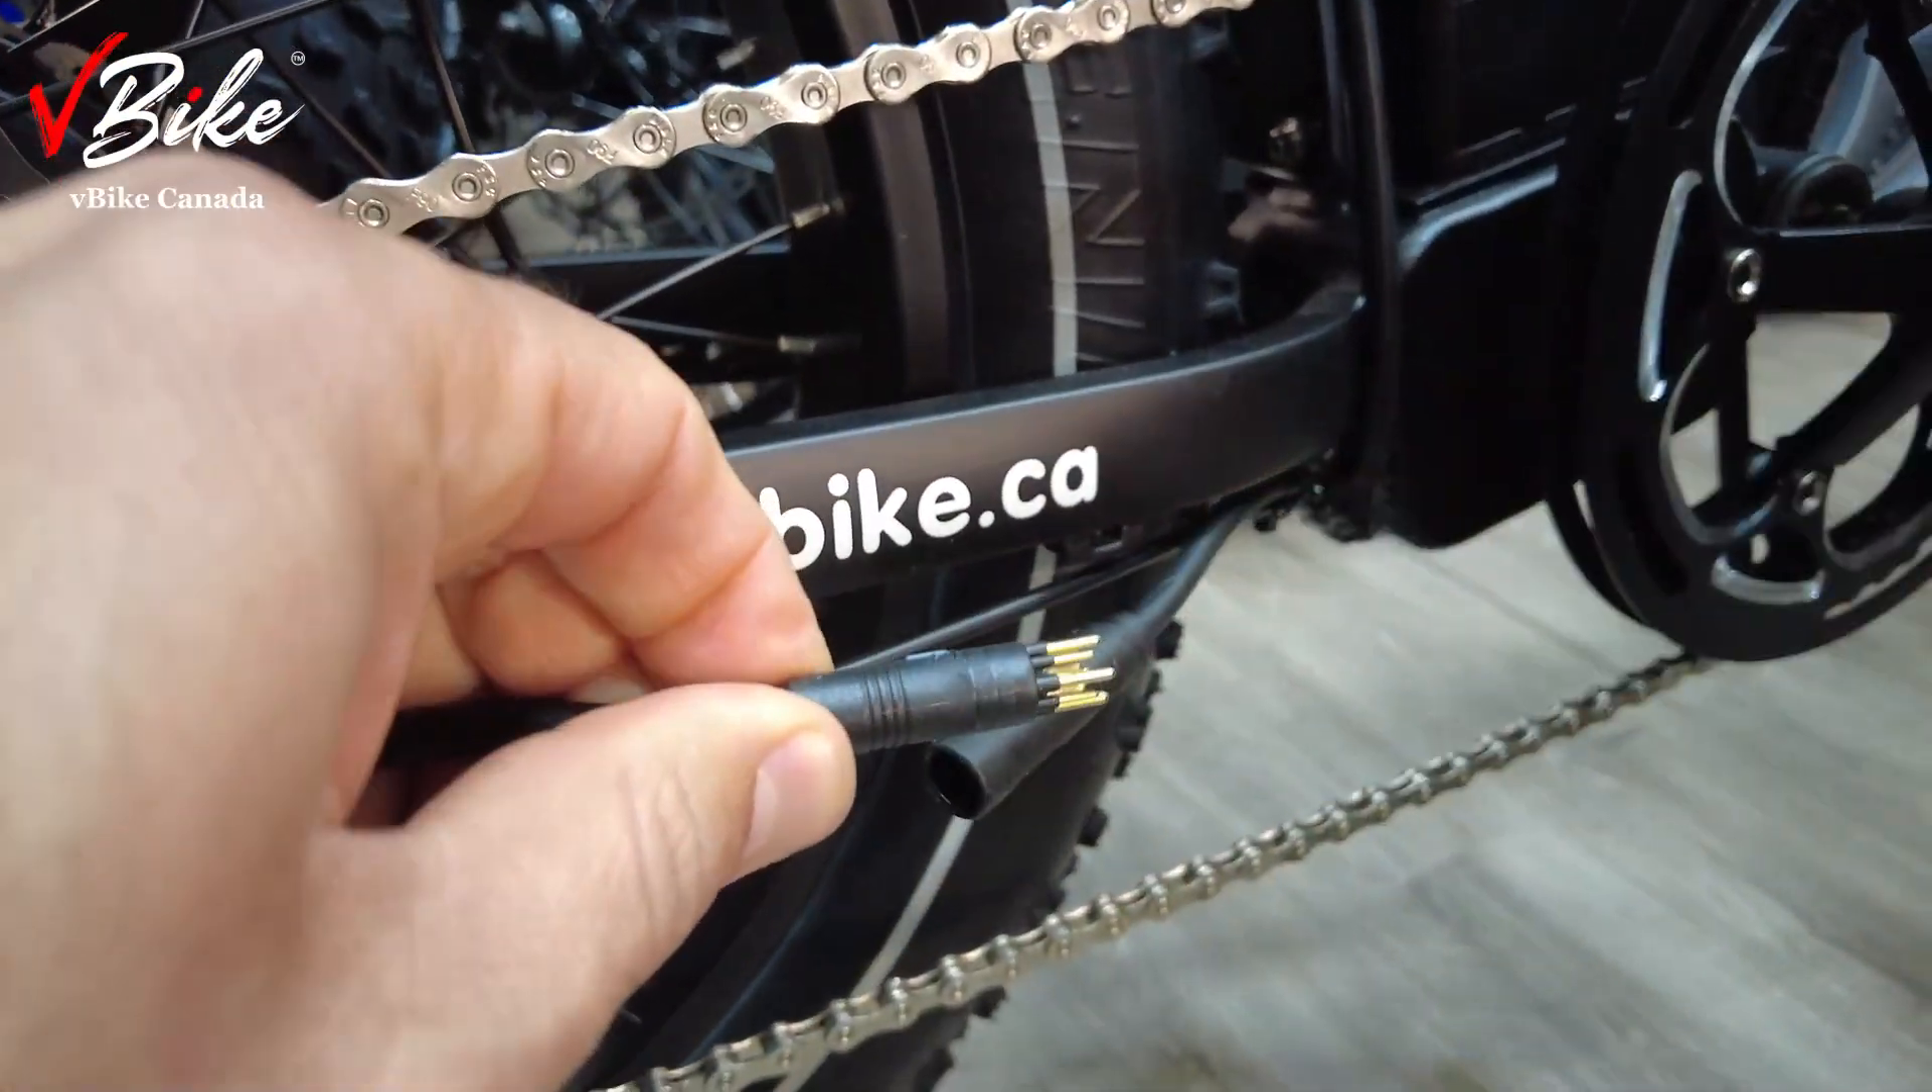As you see the connector it's loose and it comes out.